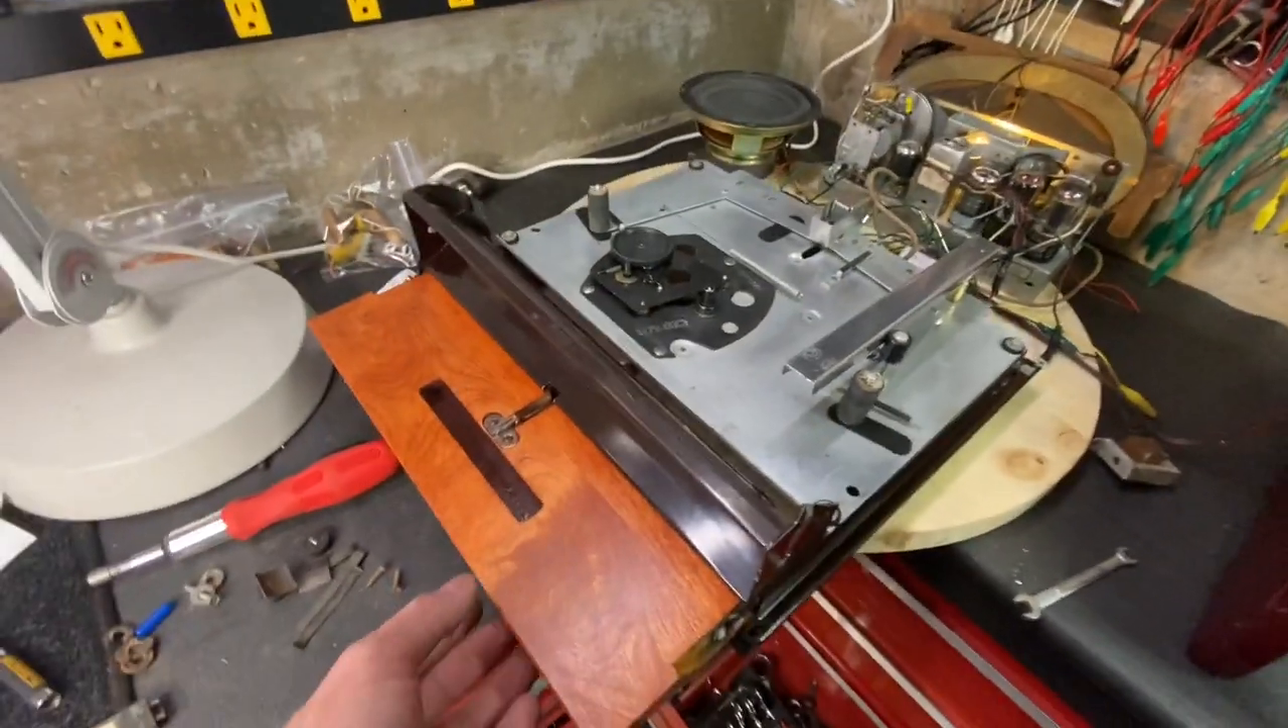Got the door mounted on now.